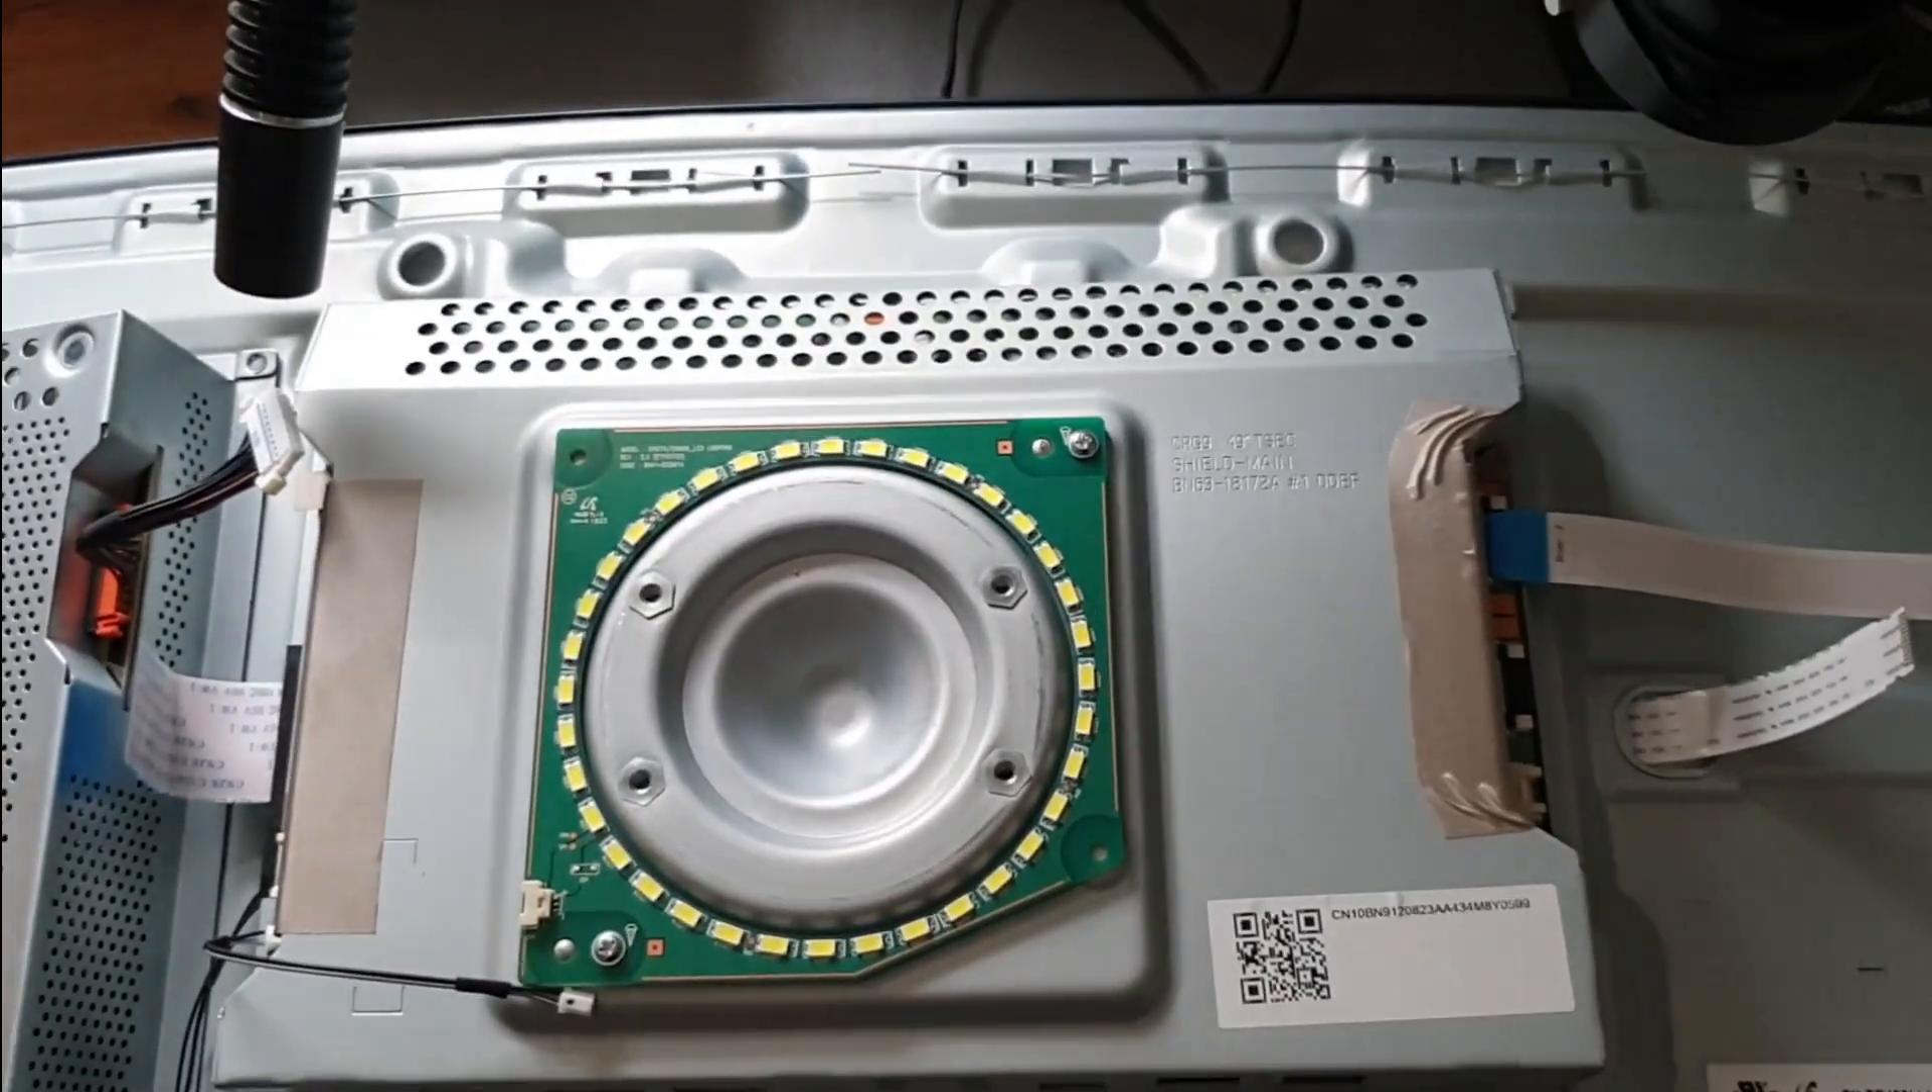I just managed to remove the back cover and it's quite simple.